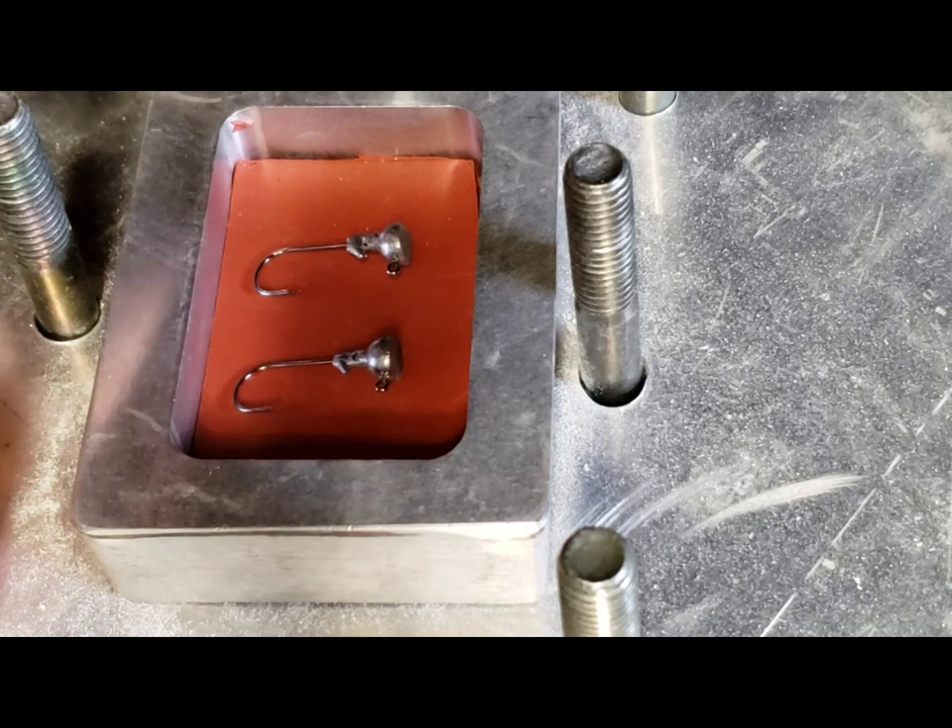So, I've got them in the mold now, the two pieces.